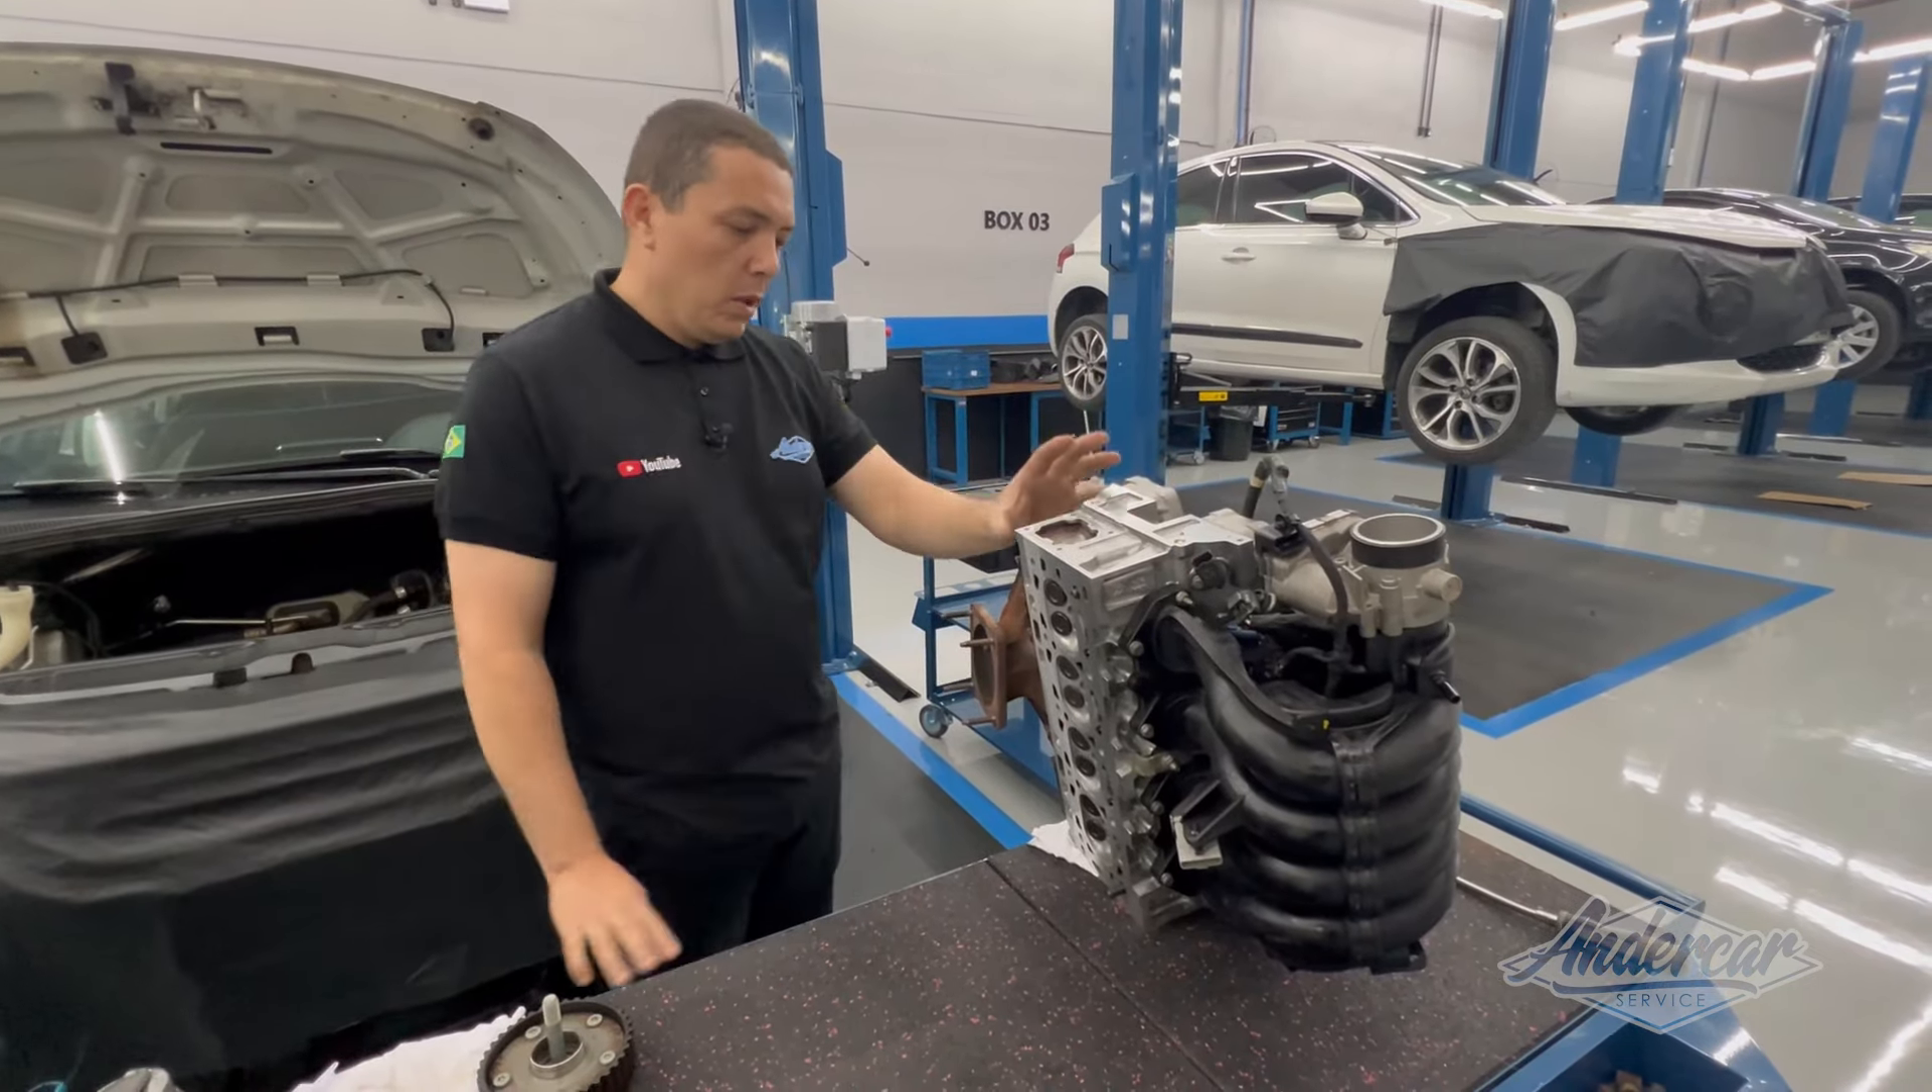Agora sim, ó, montado, então, o coletor de admissão, né? Com TBI, eletroinjetor, flauta, tudo certinho.